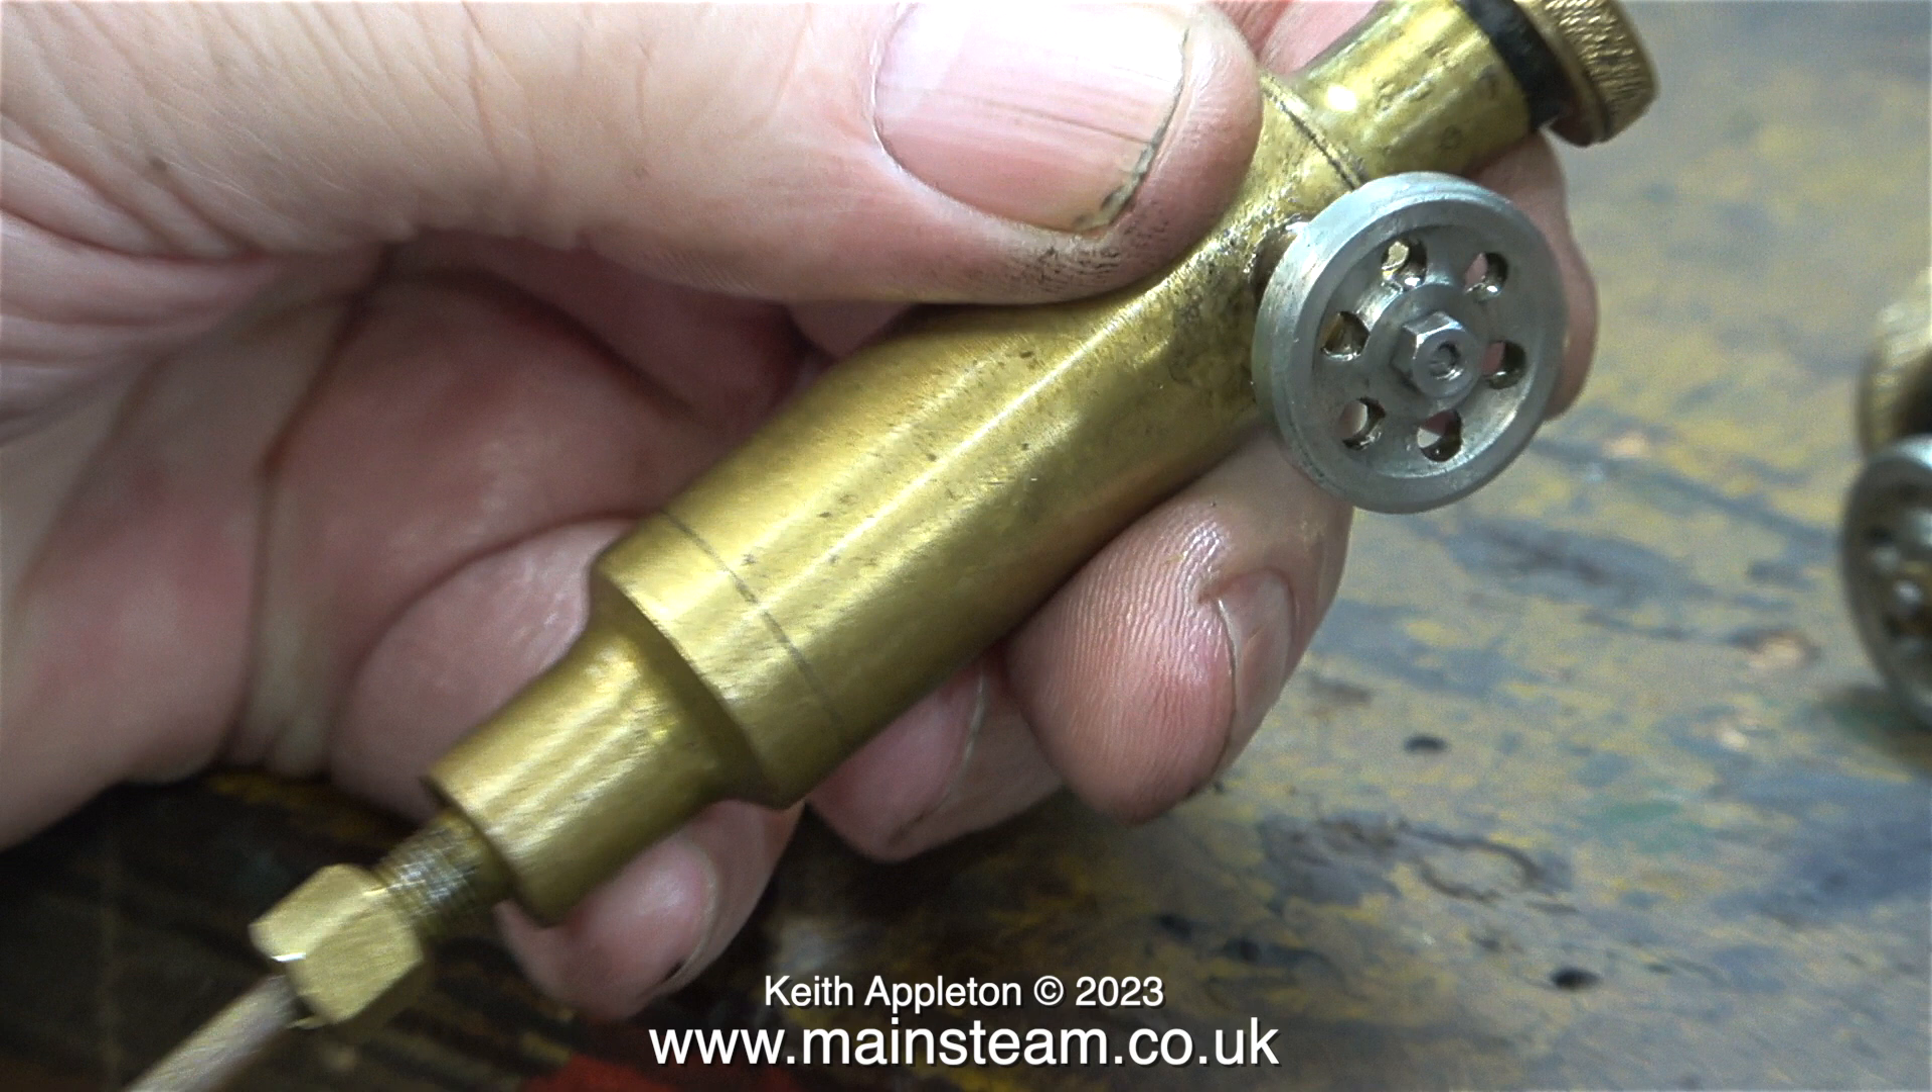This clip shows the hand wheel now held in place using a 7BA nut.